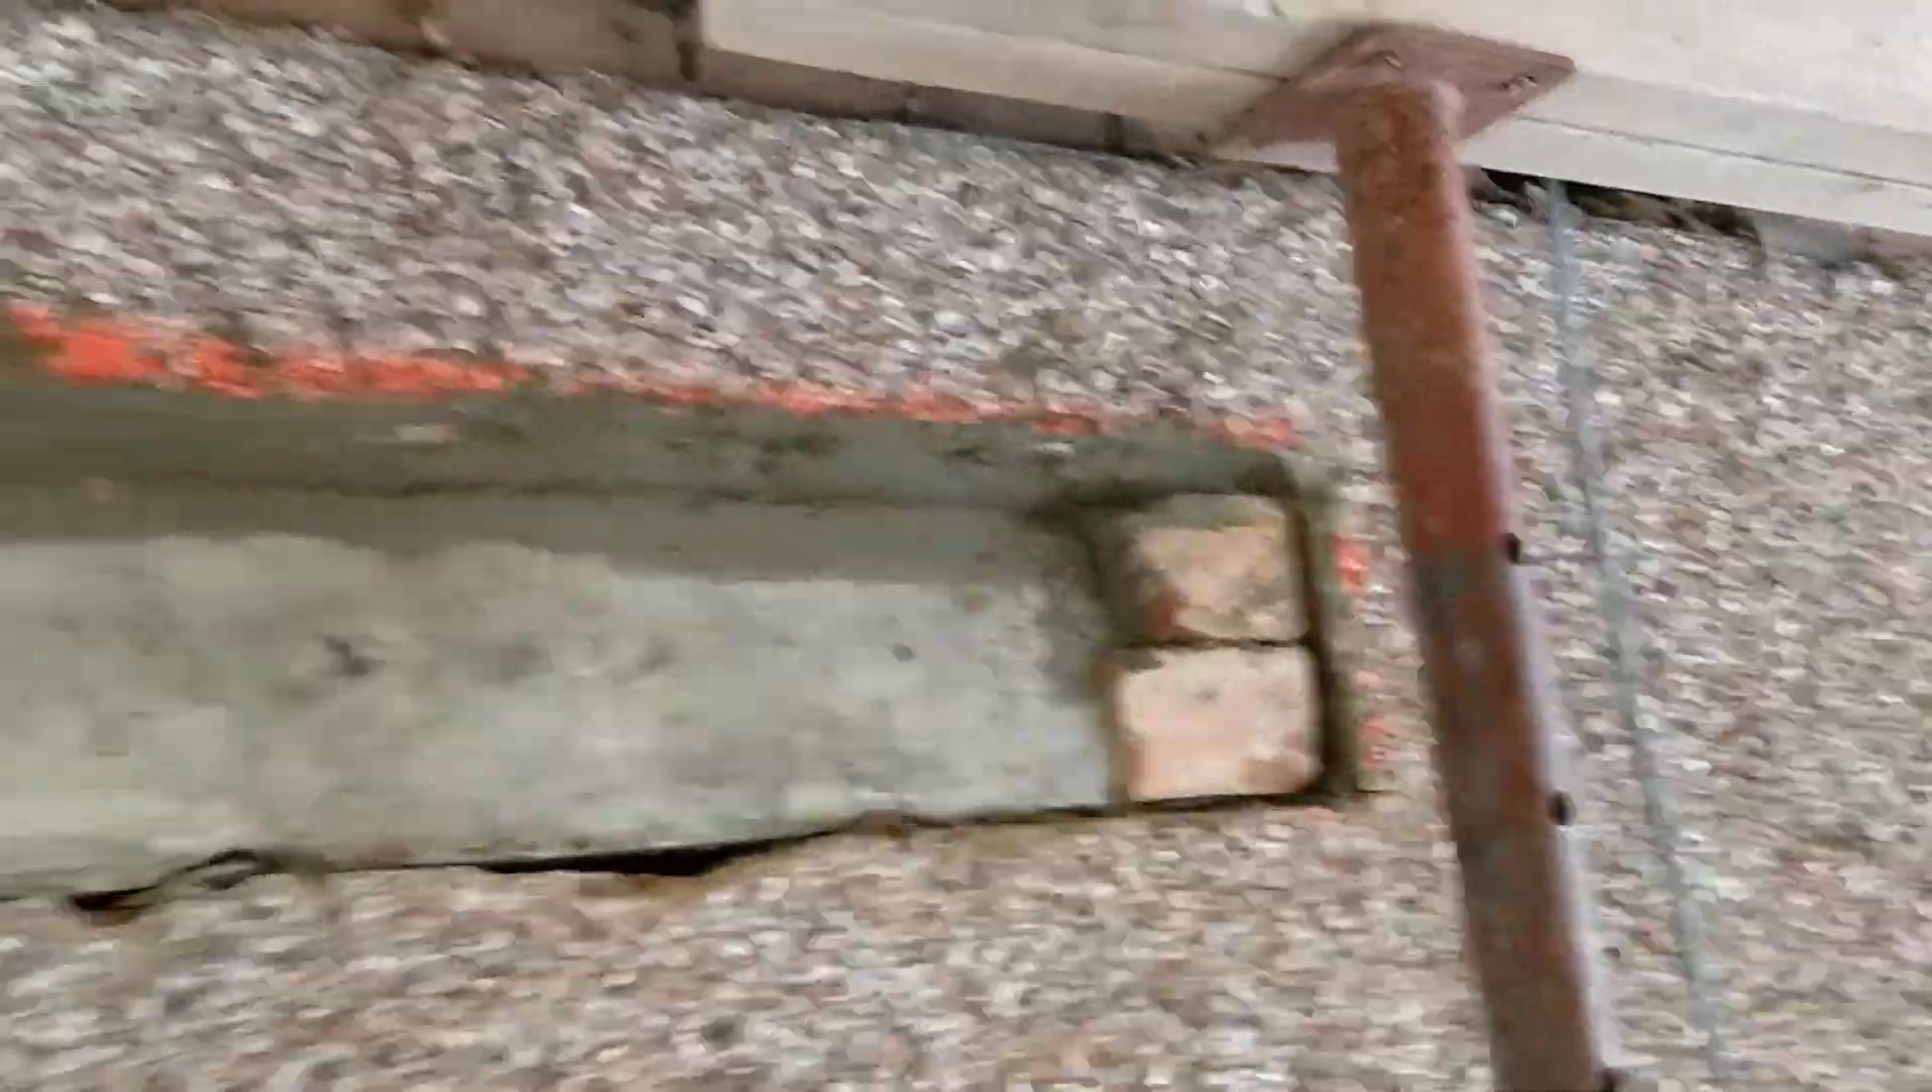And I've put two bricks back in here. And I've basically packed them in.